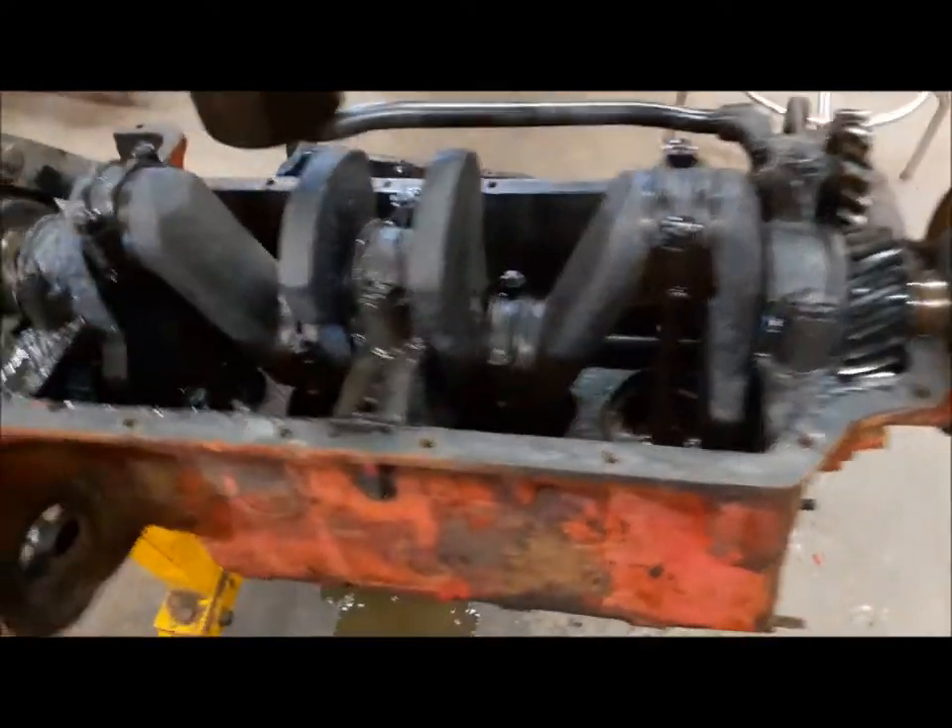We've got the pan off now.